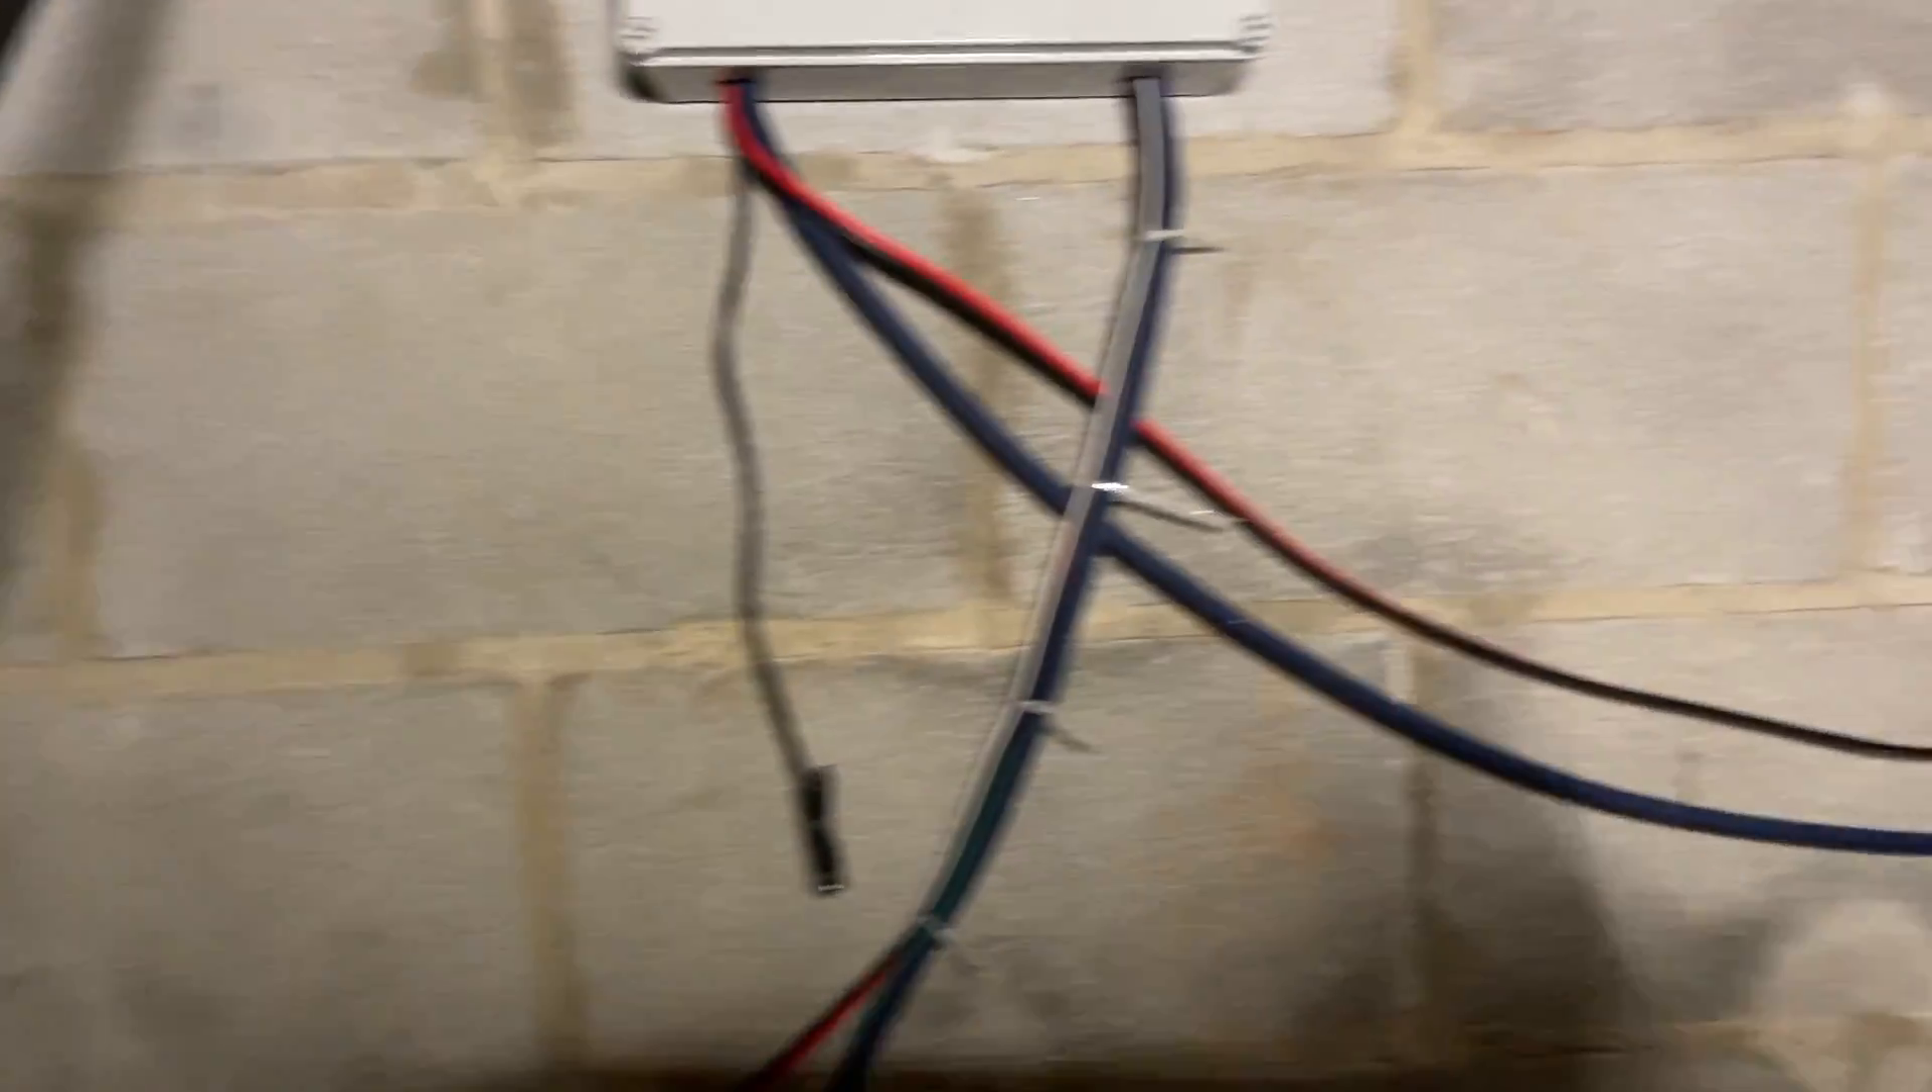Still got to get all these wires tidied up. They're just kind of drooping down.